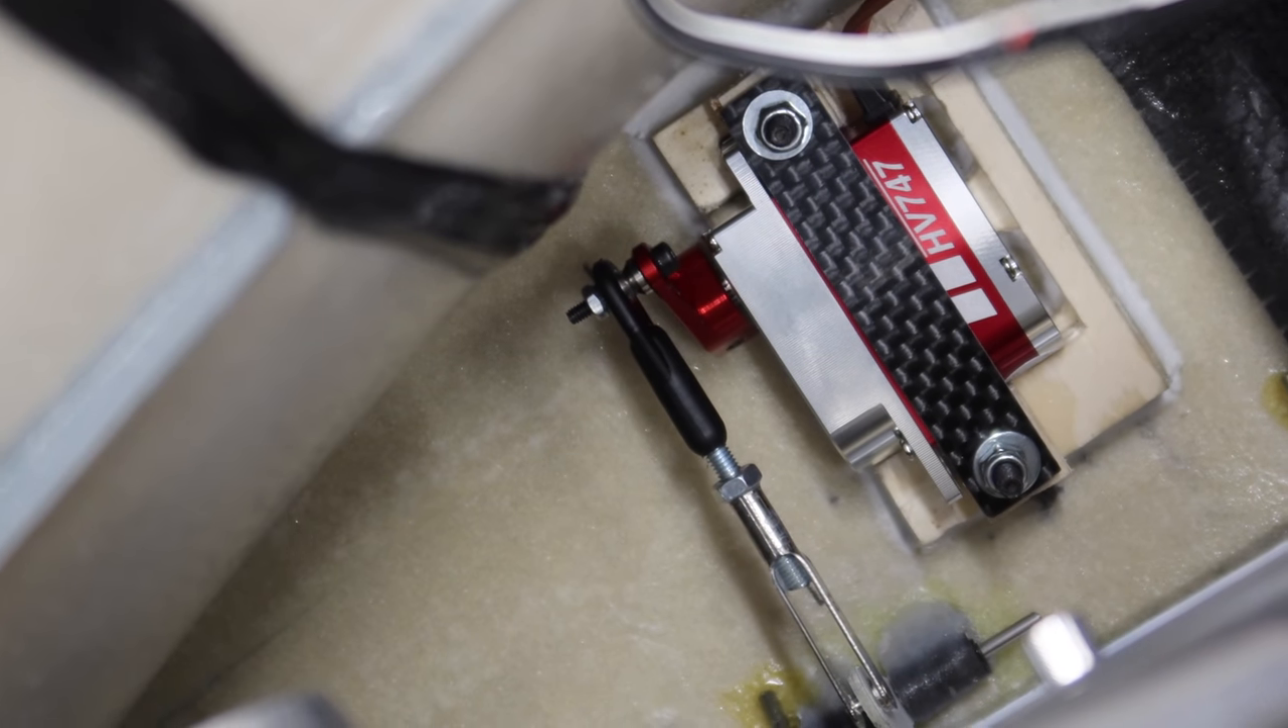So we've got the servo installed there.